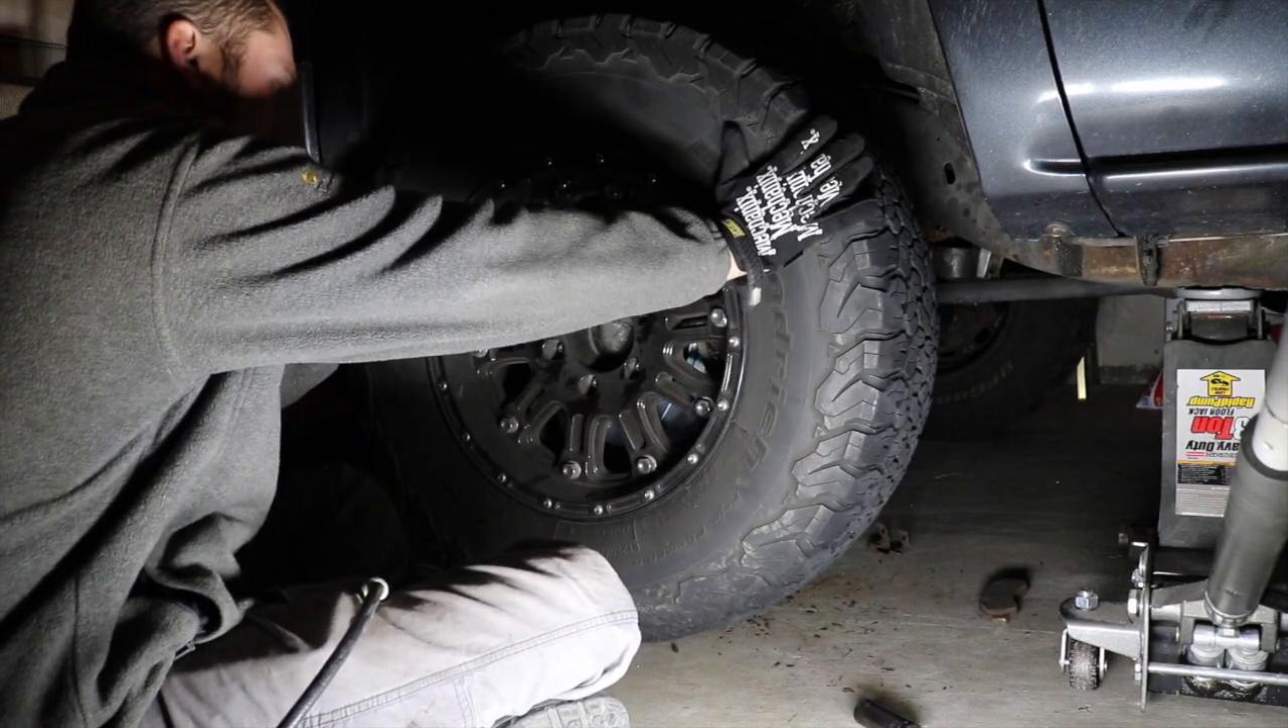All right, so we've put the wheel and tire back on the truck.